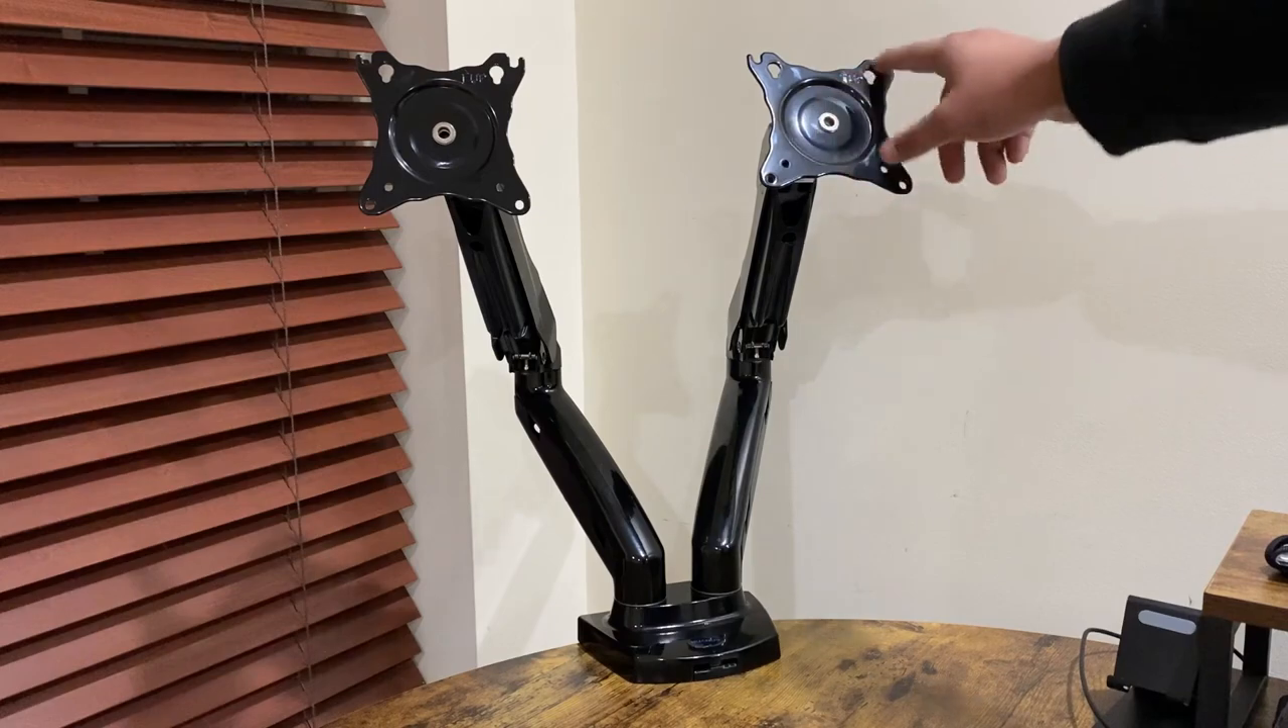So here you can see that I have the dual monitor mount installed.